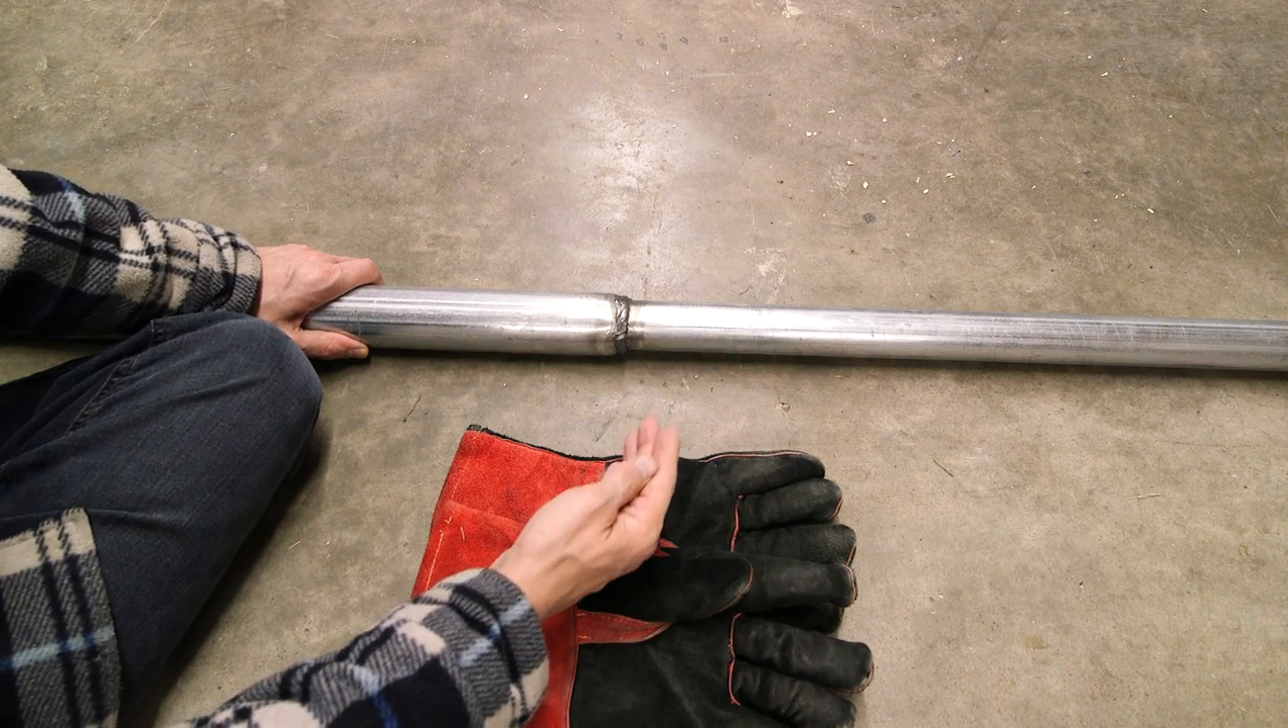The pipes are now welded together and they've cooled off.